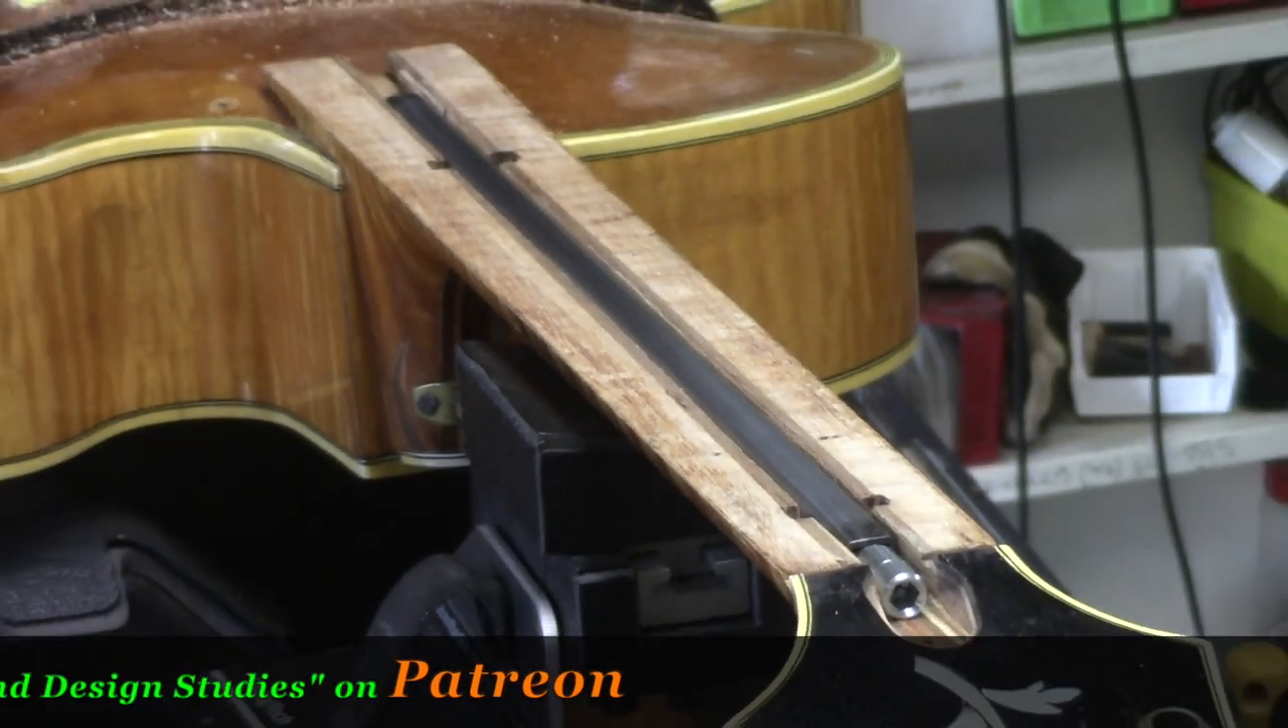Well our new truss rod, replacement truss rod is installed.